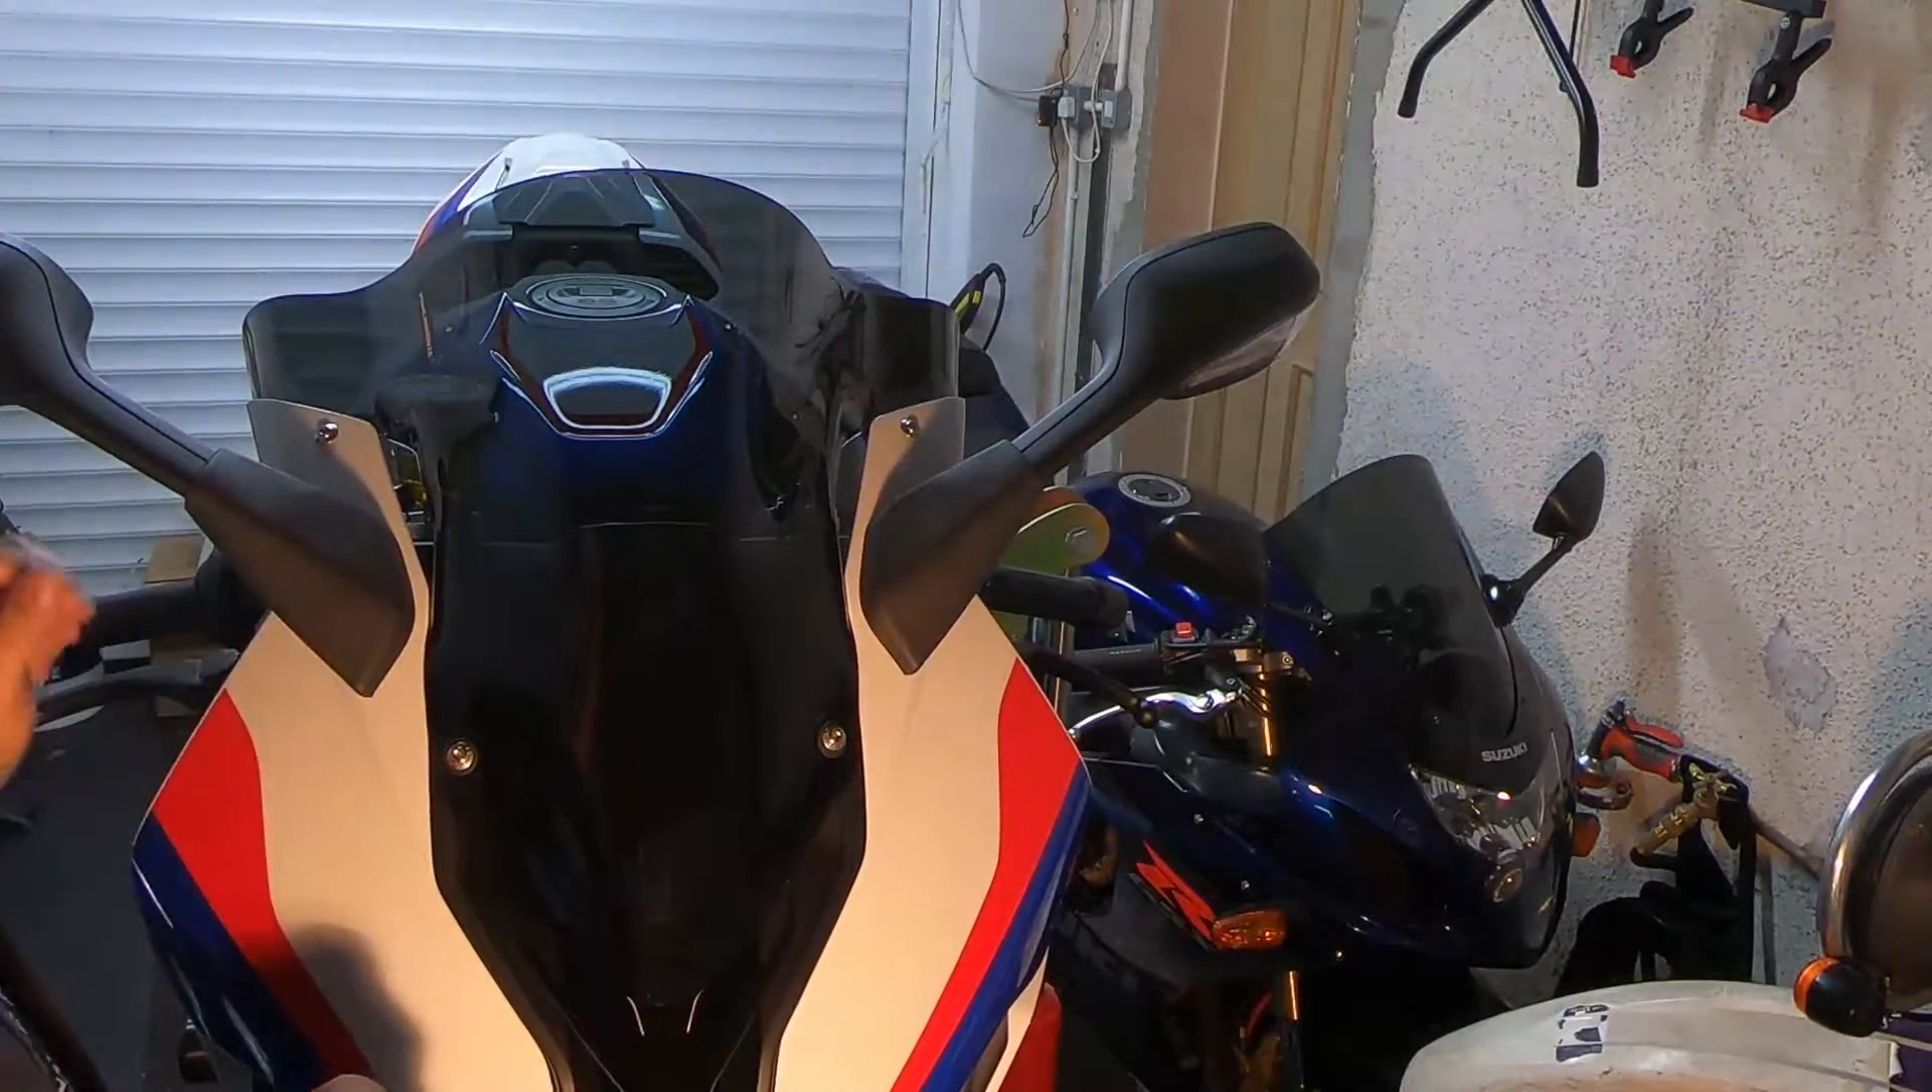And there we go one screen fitted.